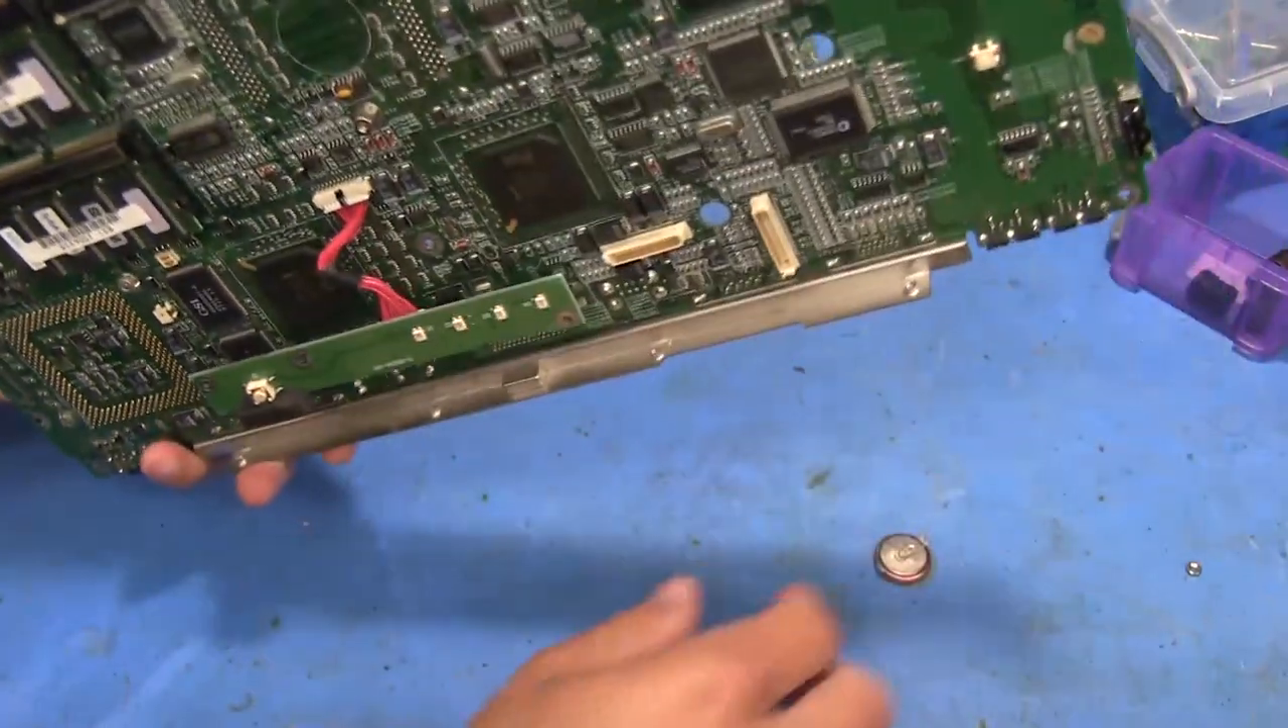Okay, so I've got the battery removed.